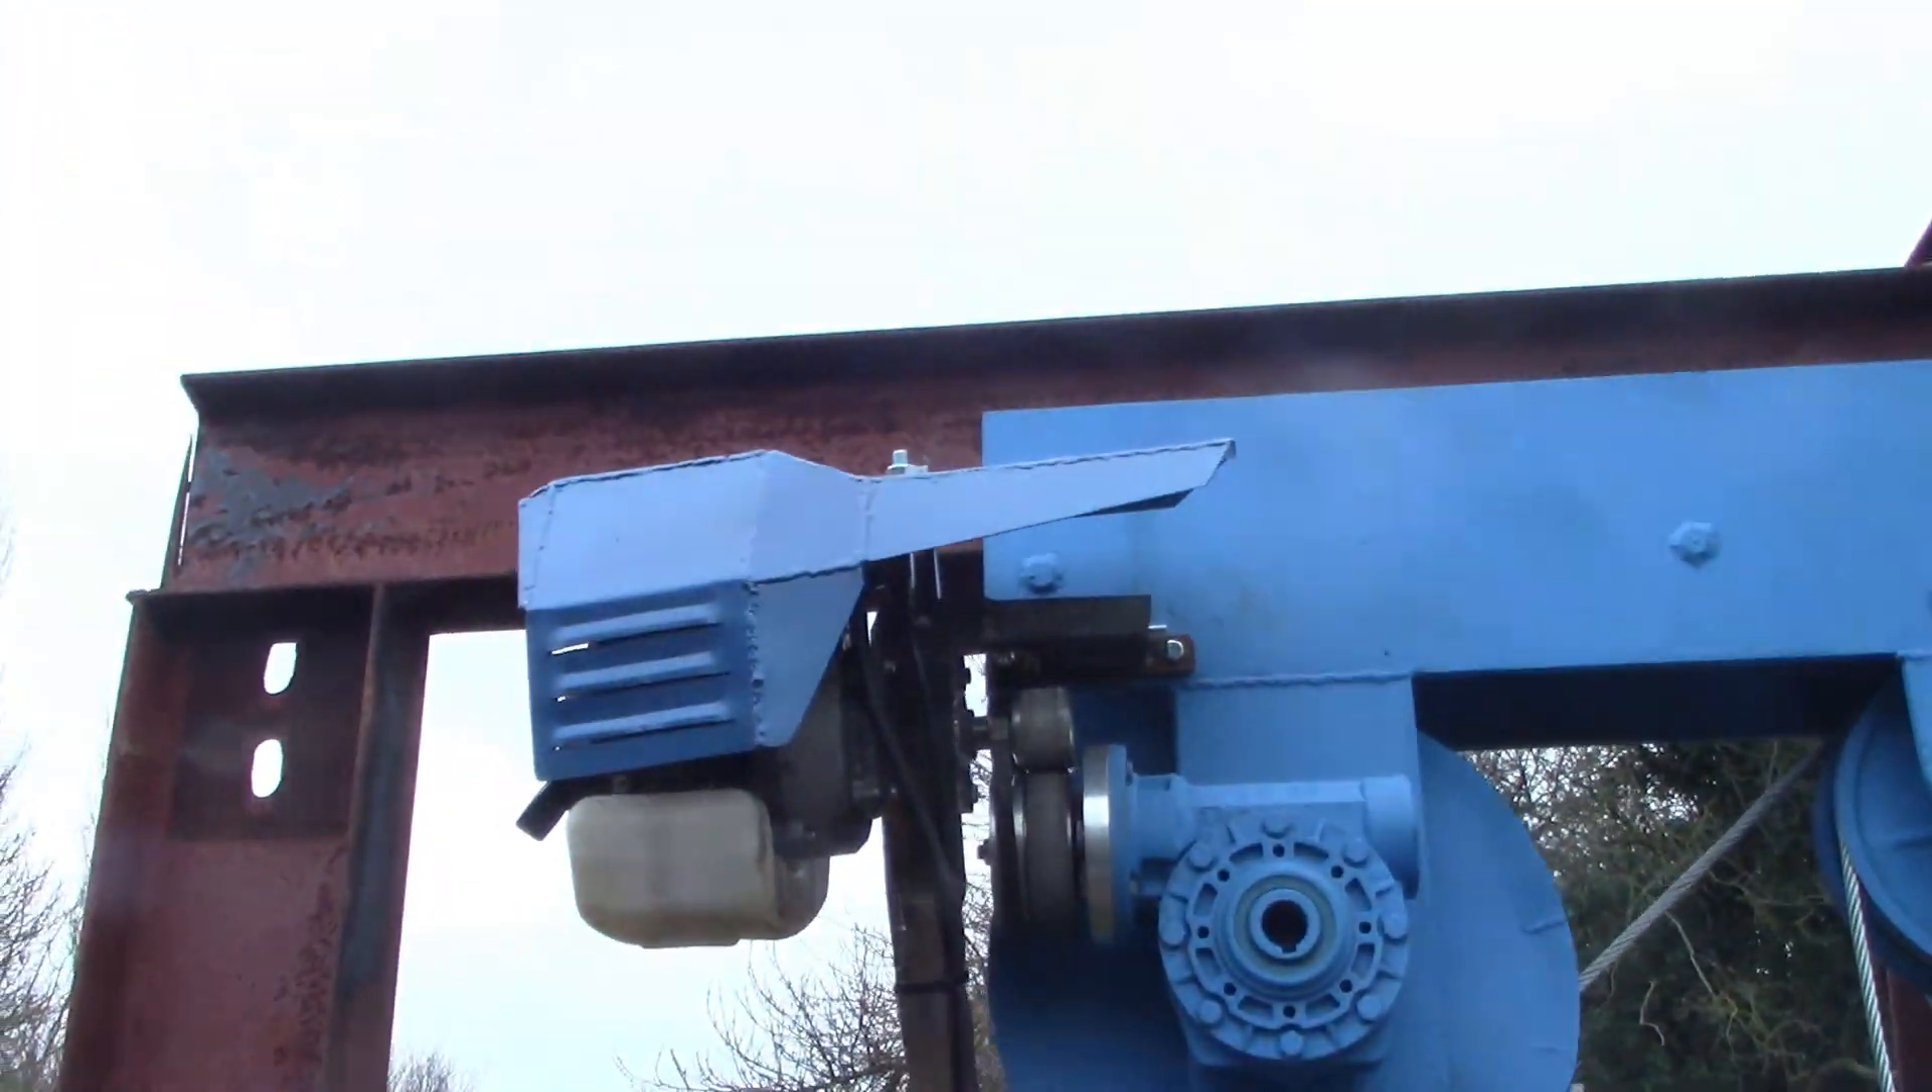Okay so the engine covers on and painted.